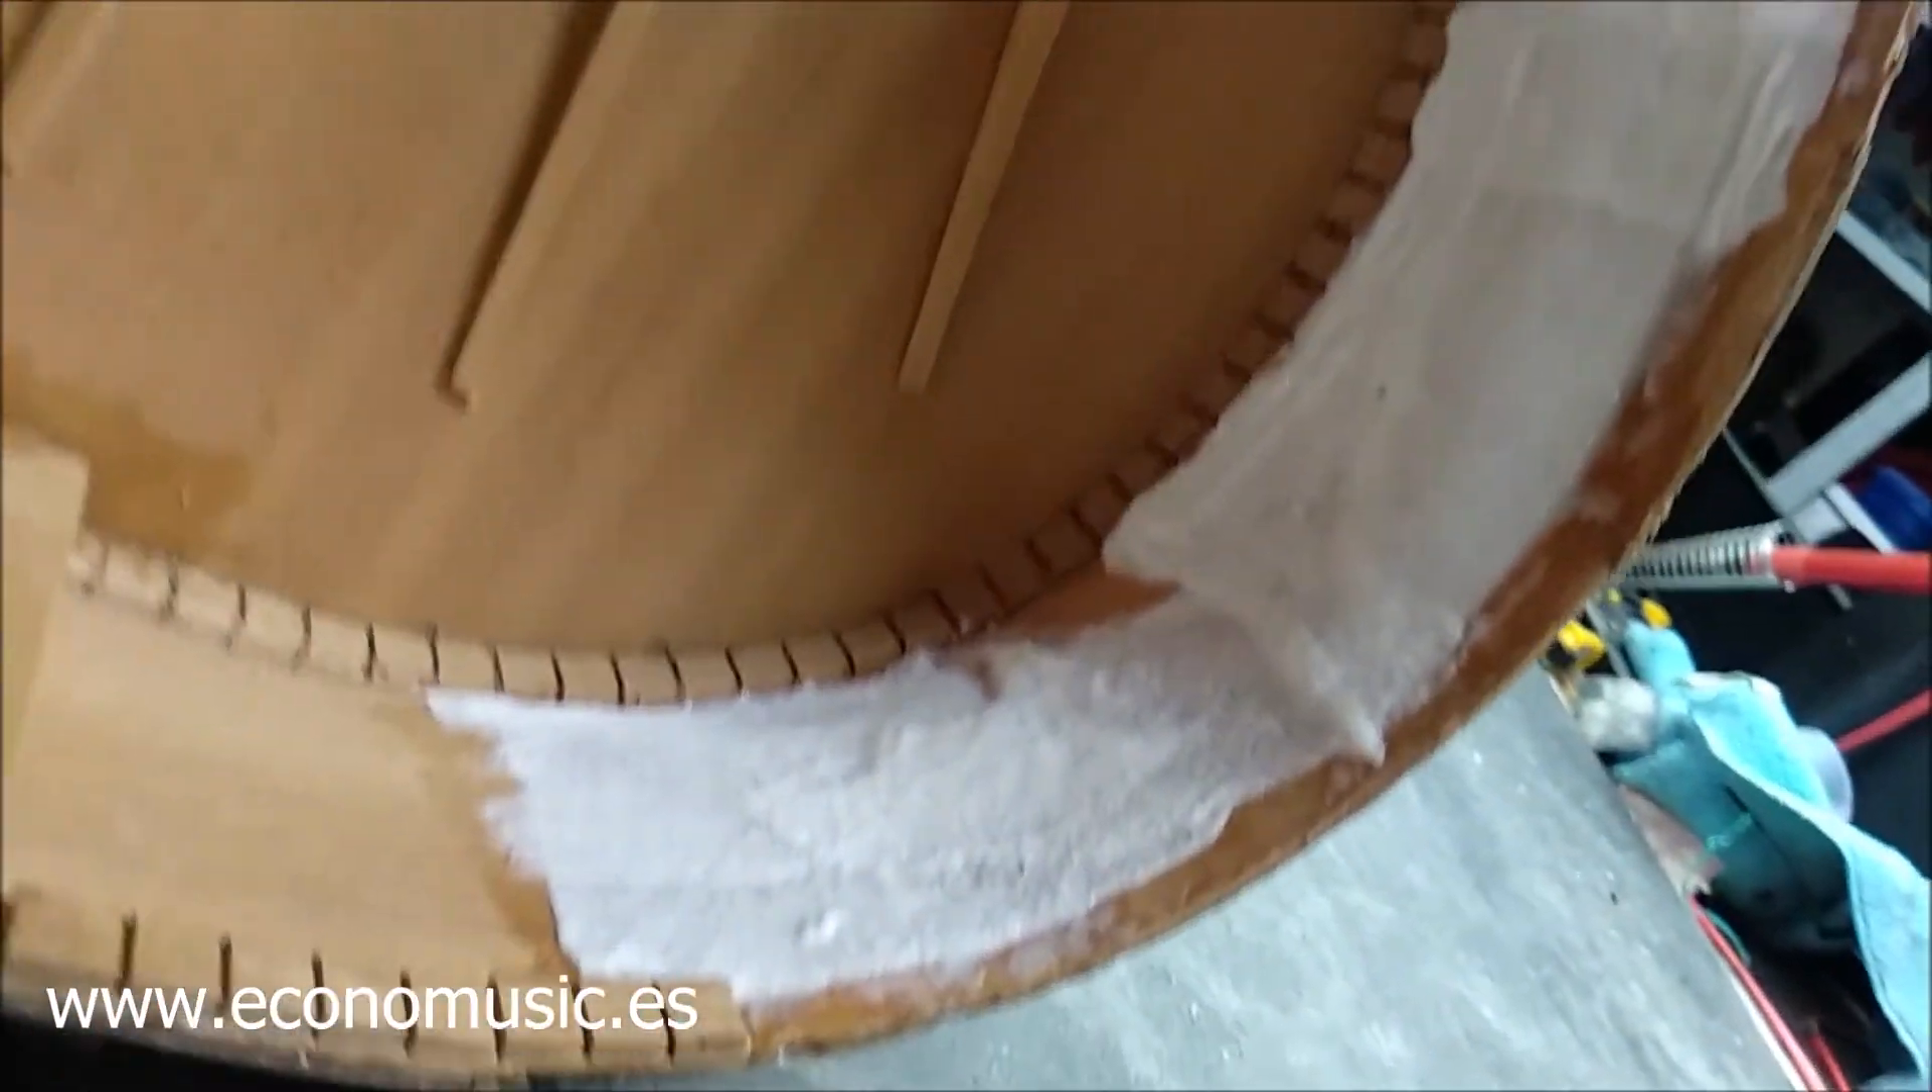Hemos aplicado un refuerzo con una gasa encolada que hemos colocado en la parte de interior que estaba más afectada del costado.